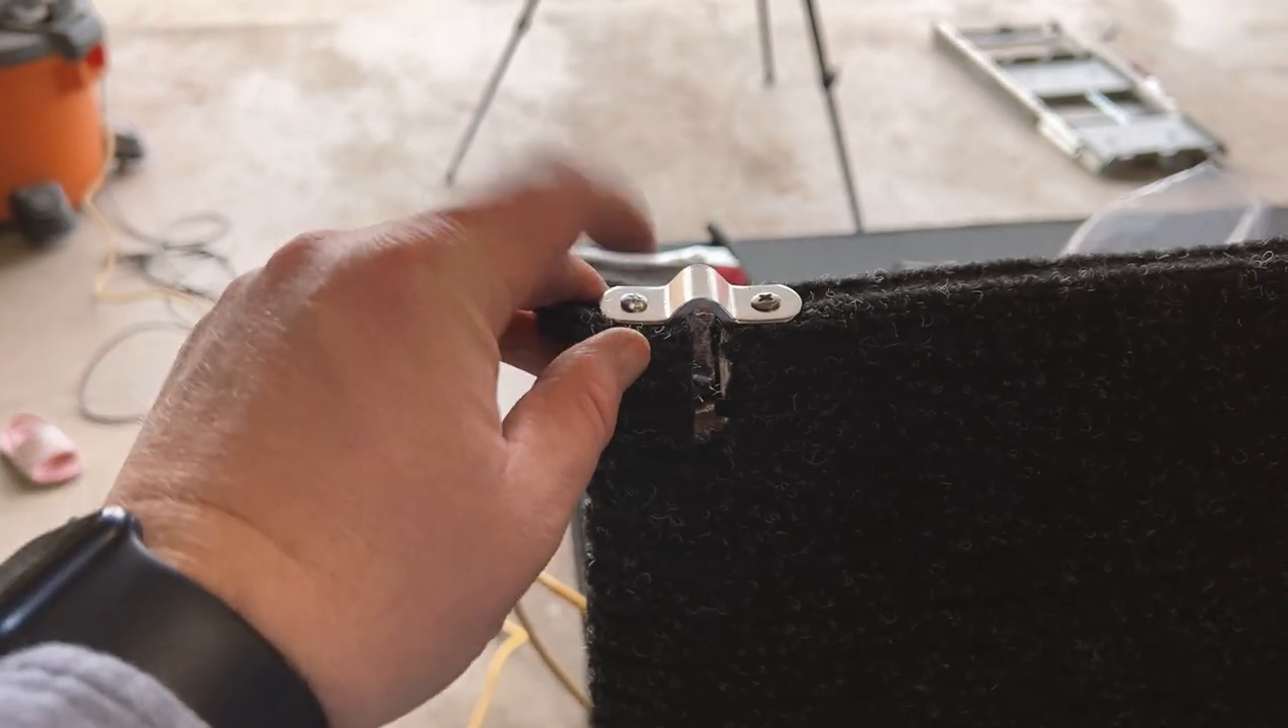So I've drilled in a couple of these just little mounting pieces for trailer hardware.